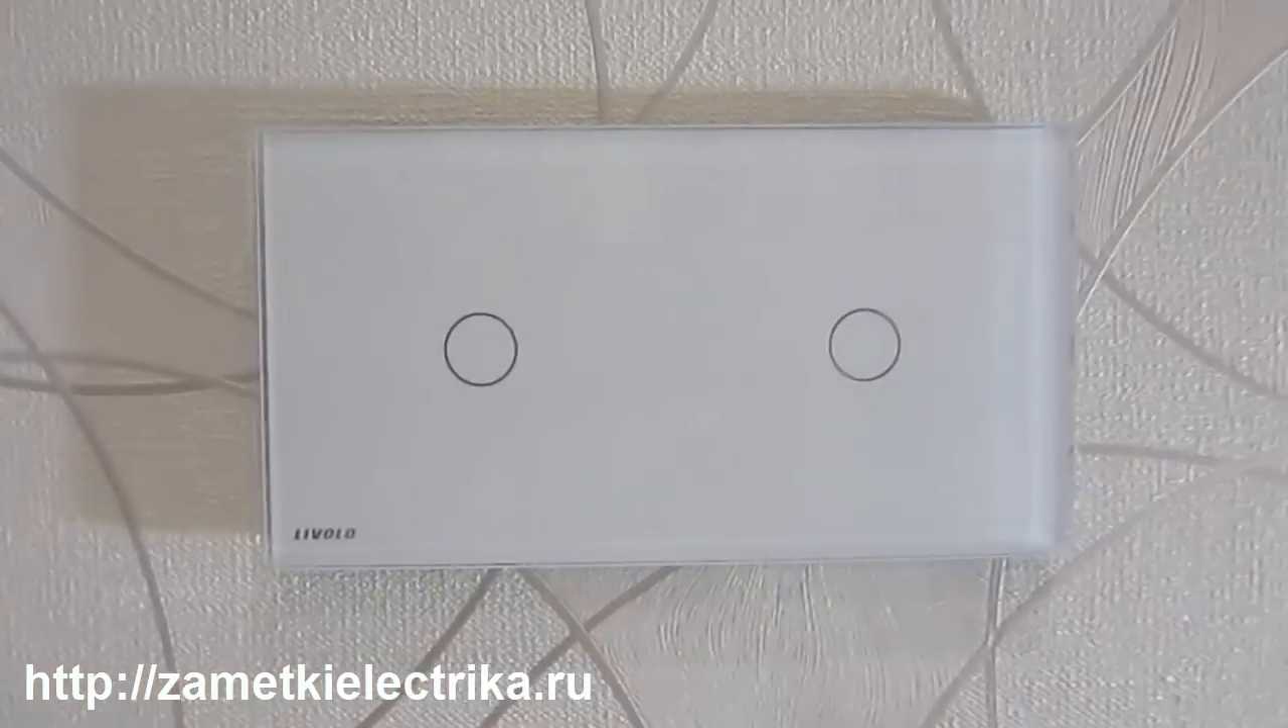Вот панель установлена, вот так он смотрится.